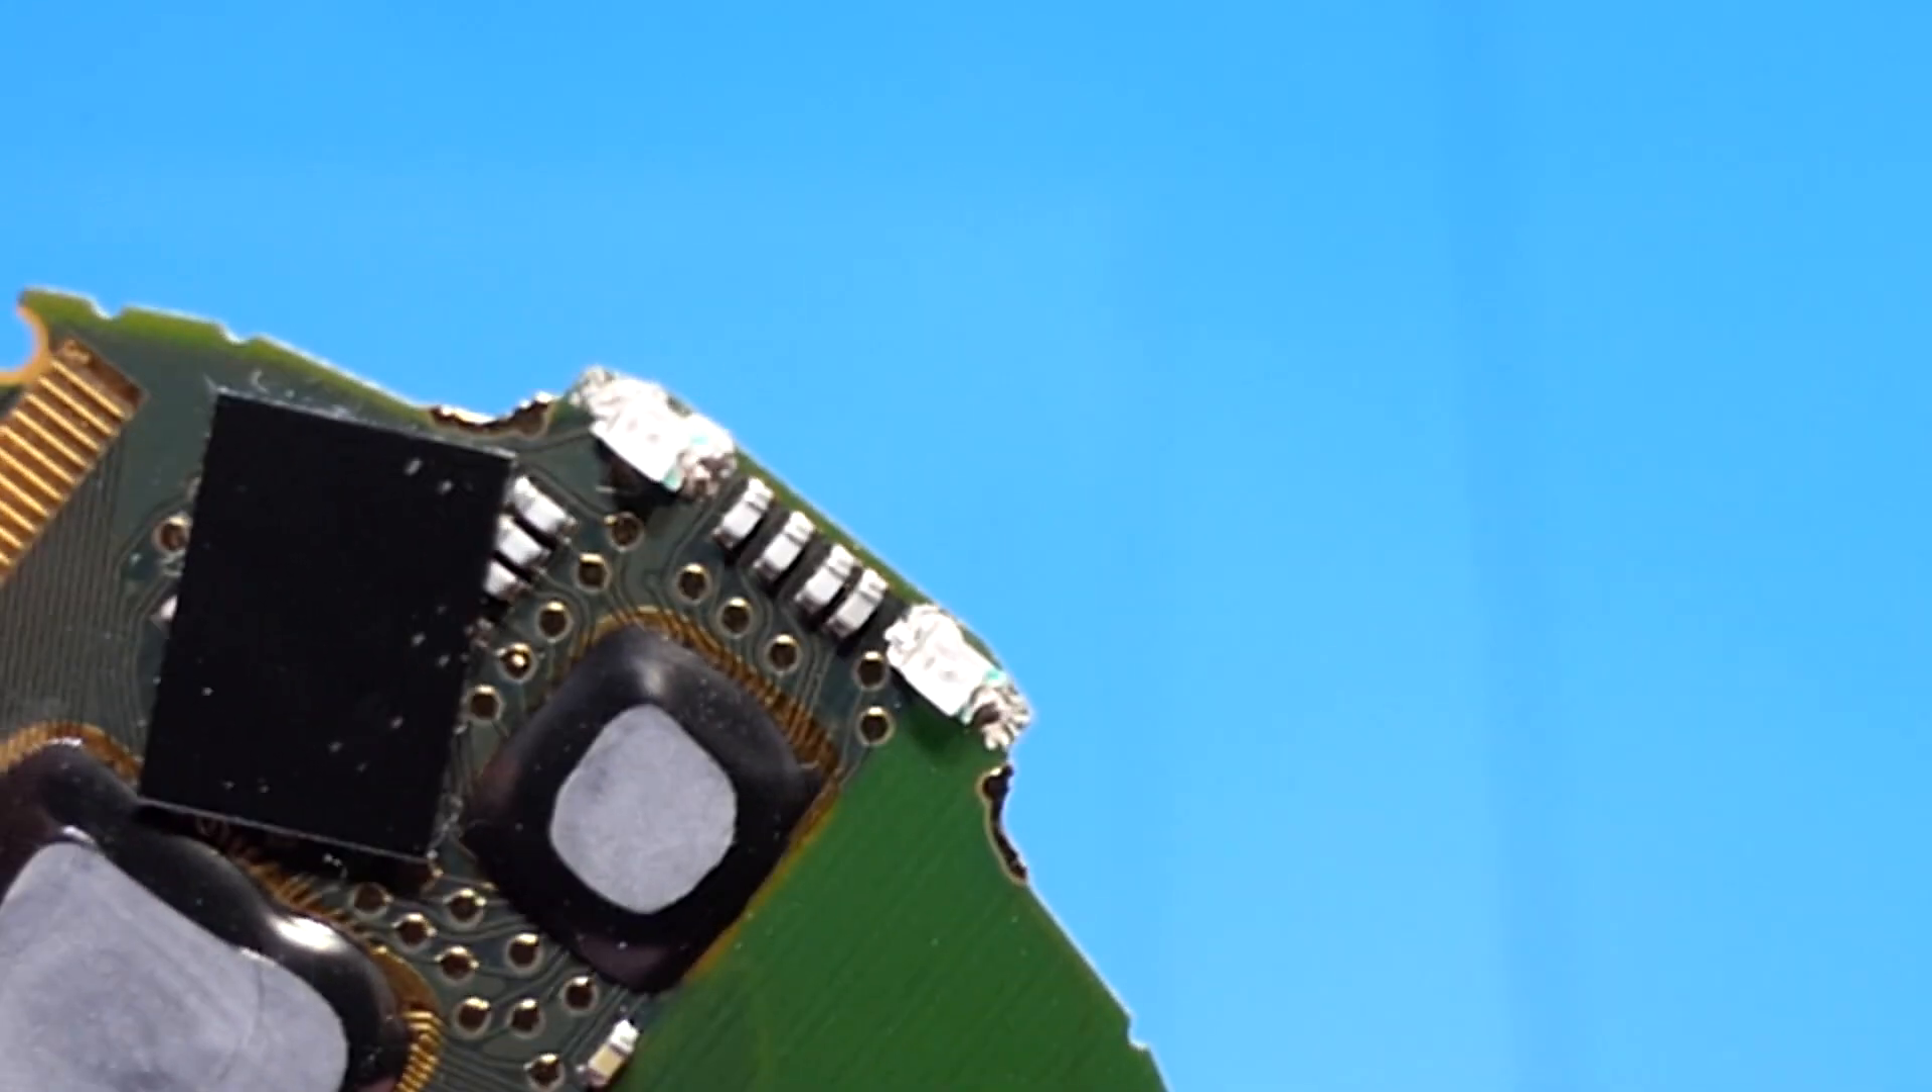I've used solder paste to fix the little LEDs here.